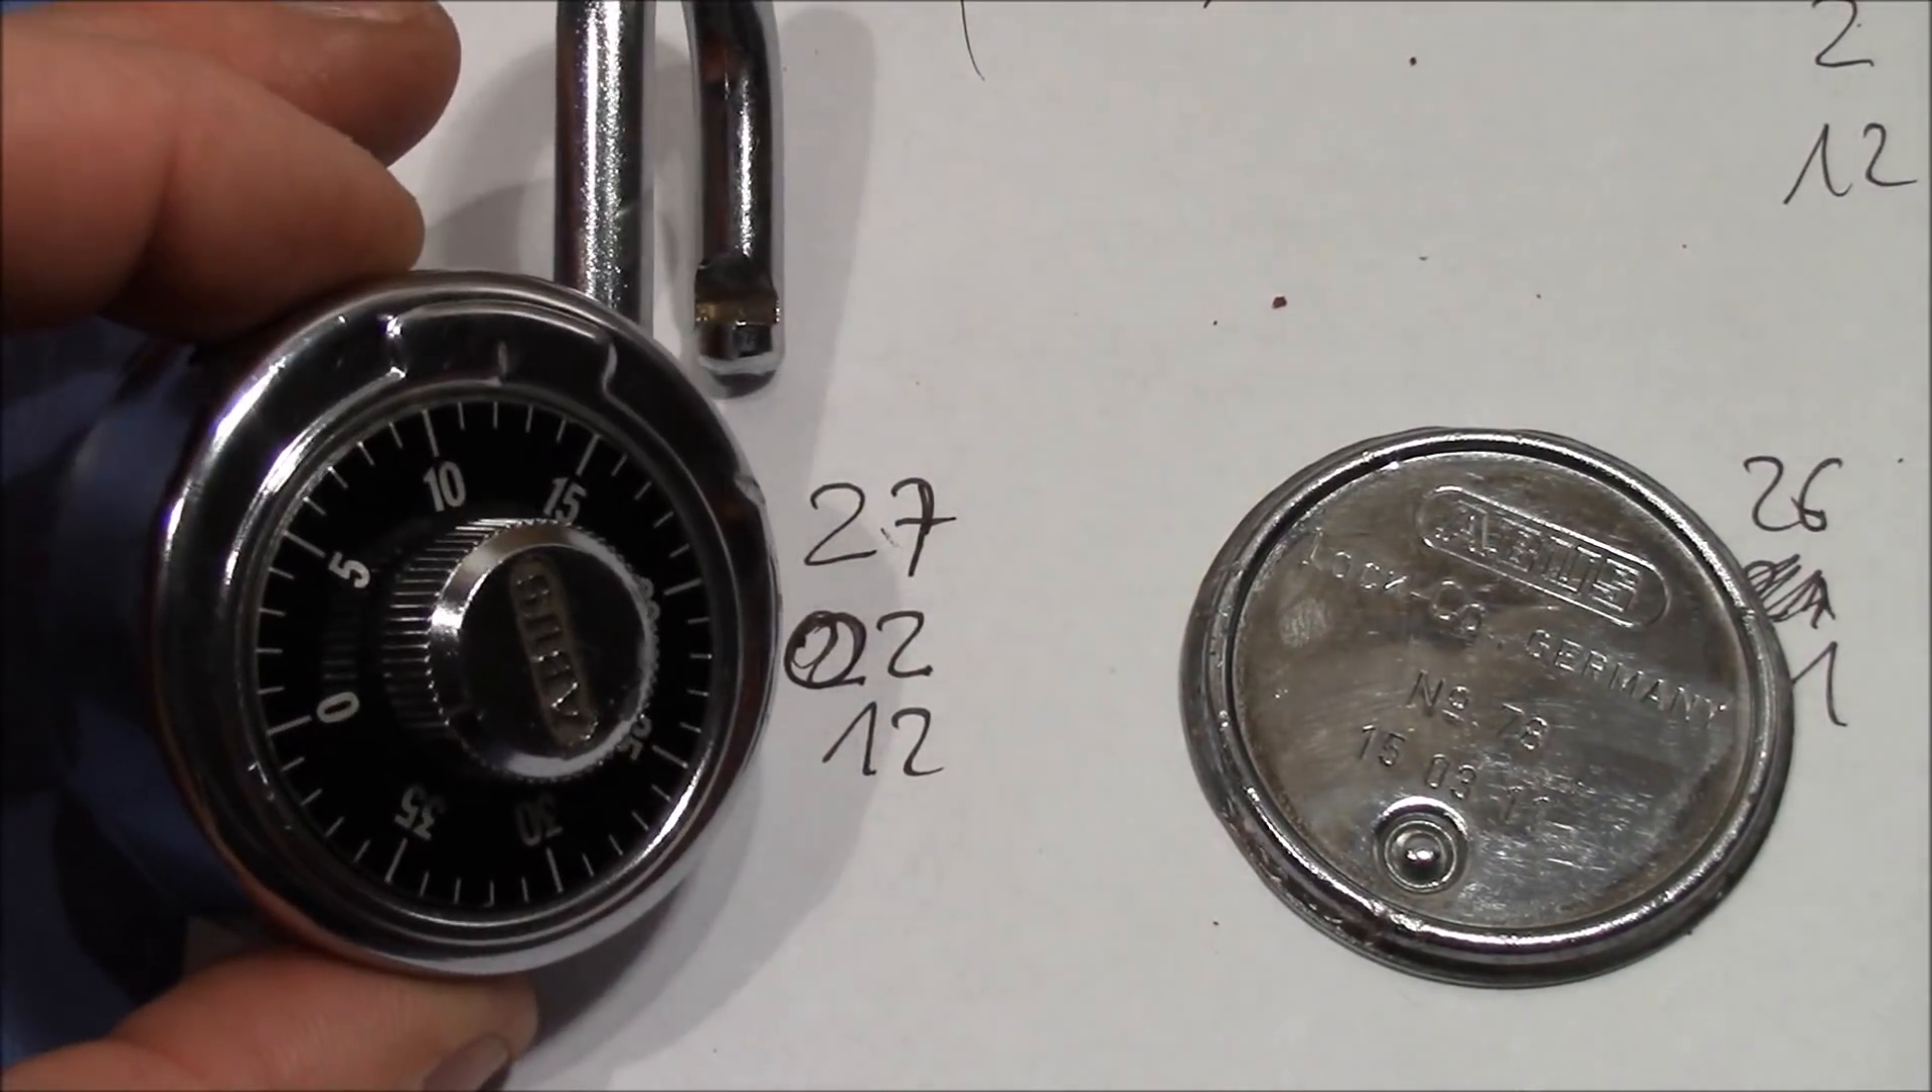So lock is back in working order. I just need to attach the back plate and then we're good to go.